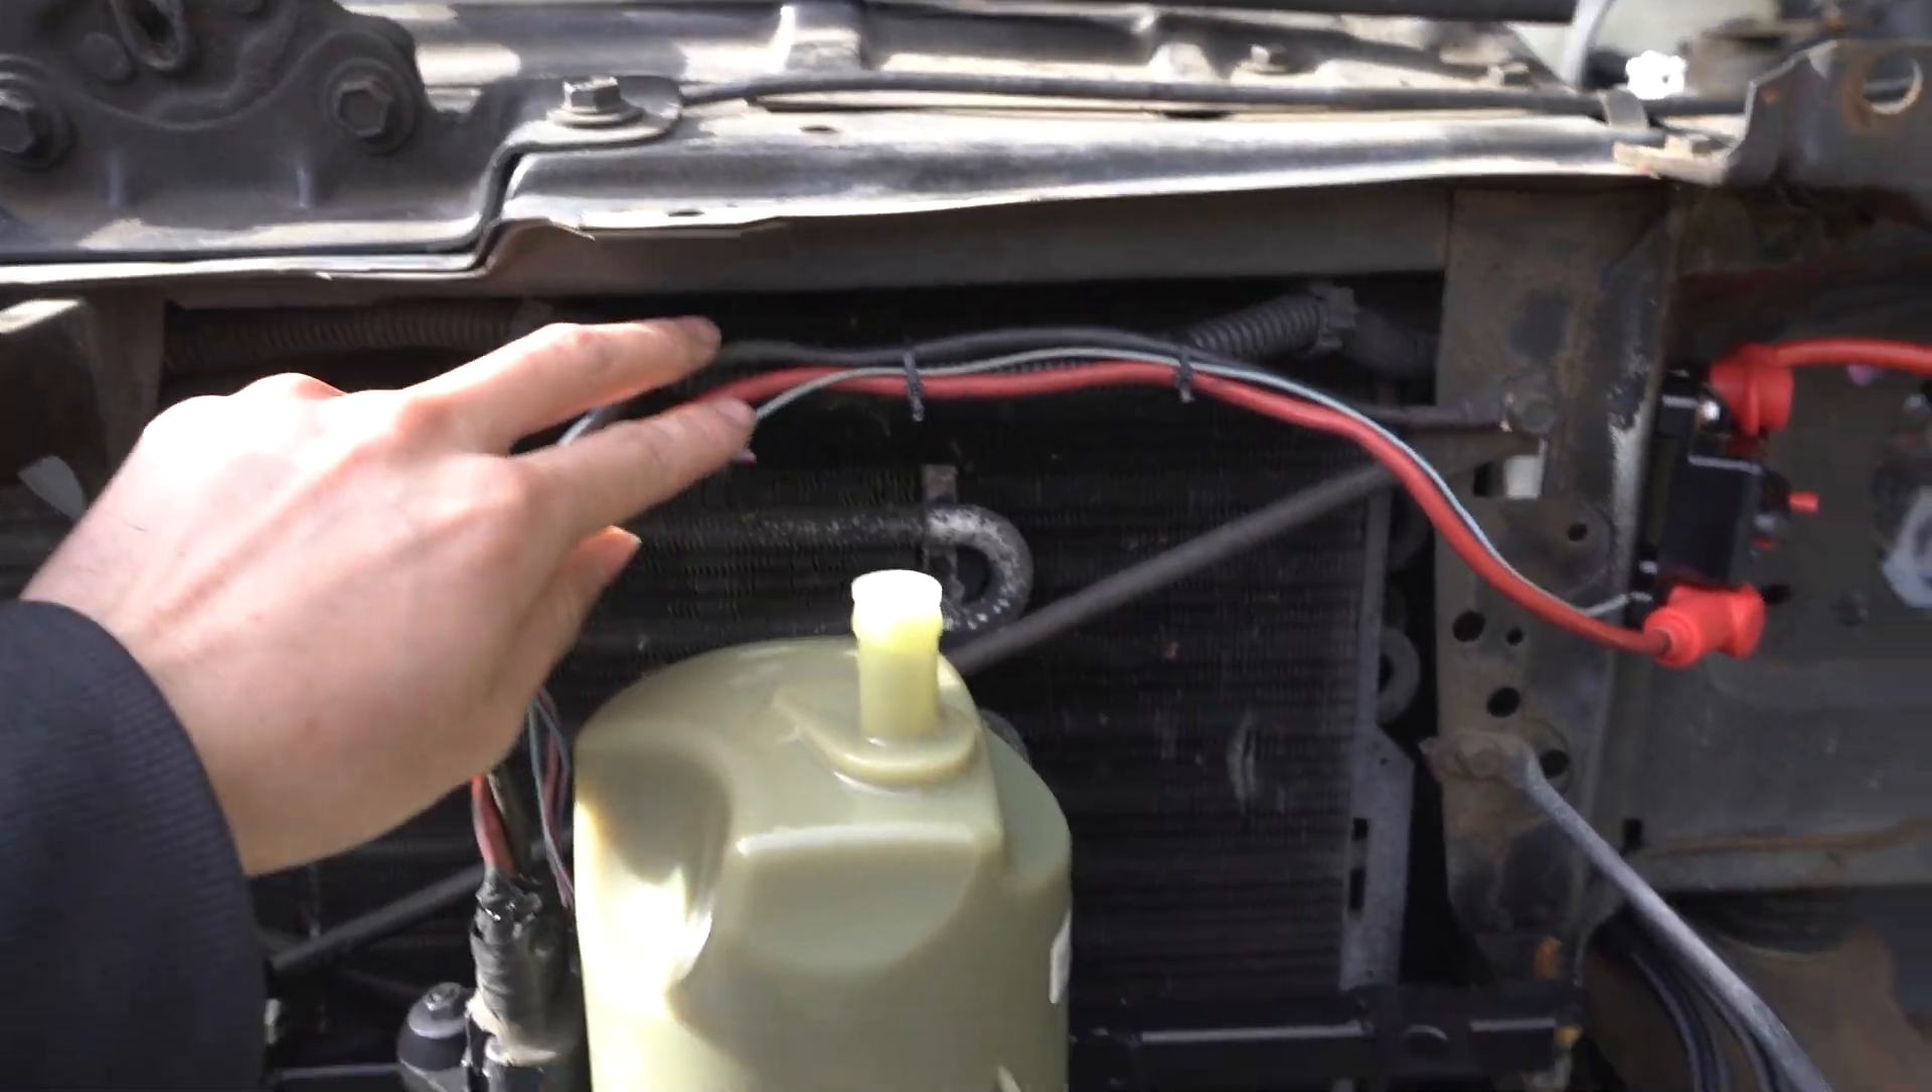All right so wiring is mostly done. I just got to clean this up so it looks a little bit neater.